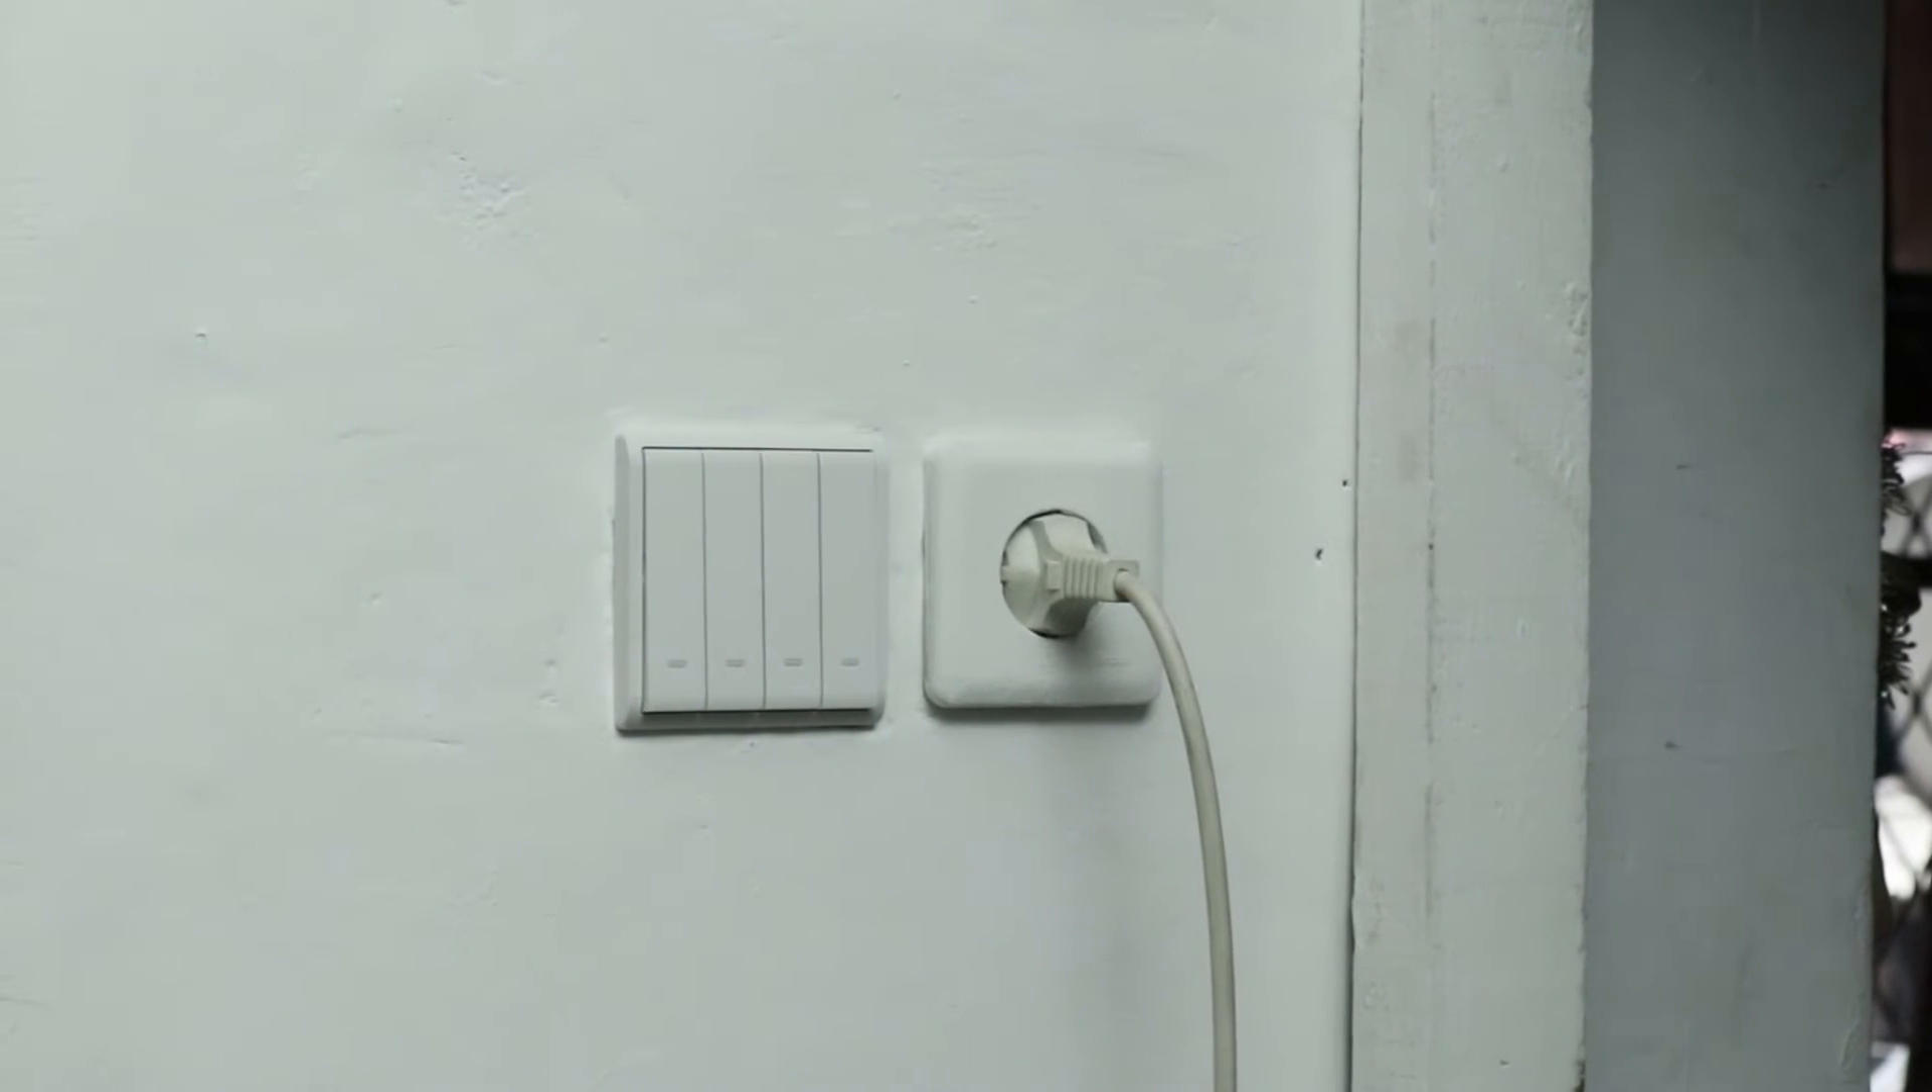Sekarang saklar sudah selesai terpasang, terlihat lebih rapih dan ringkas dari sebelumnya.